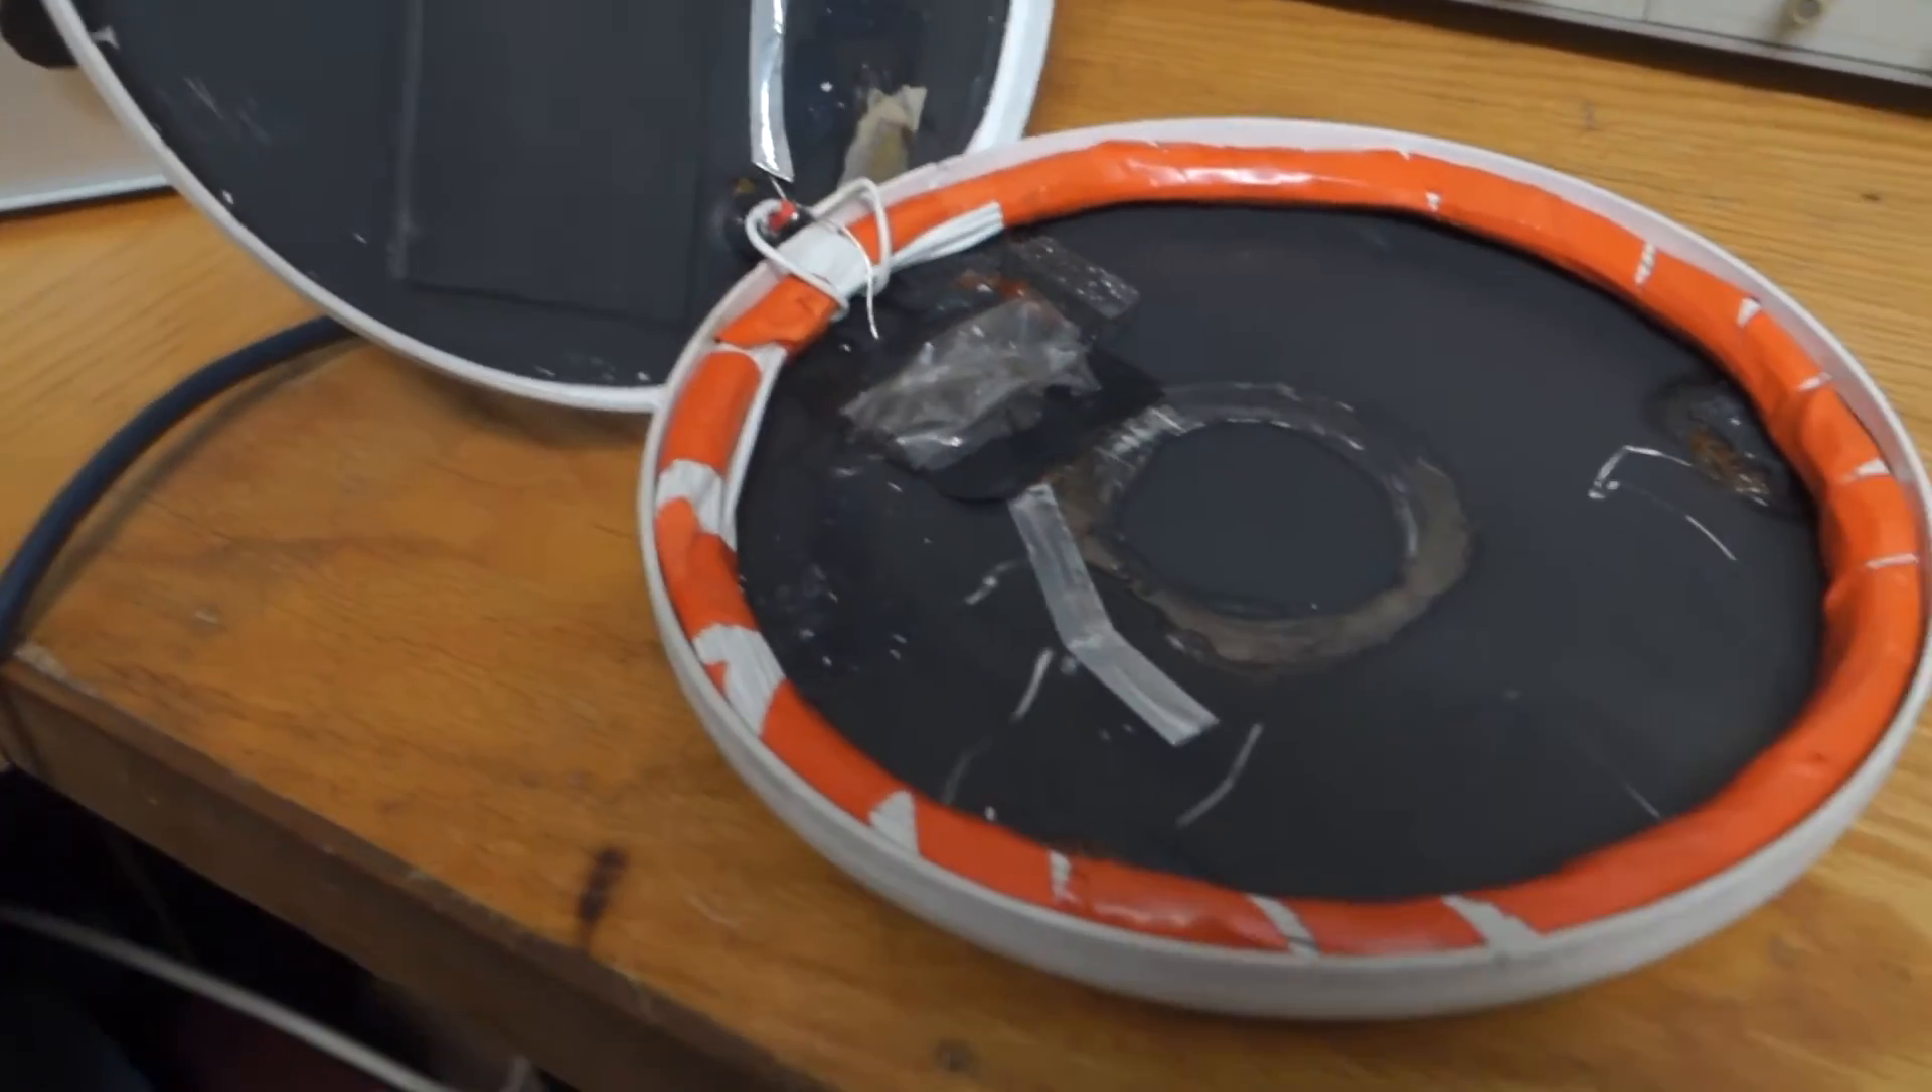It's just a it's a work in progress so I haven't actually glued the covers back on together back together yet.